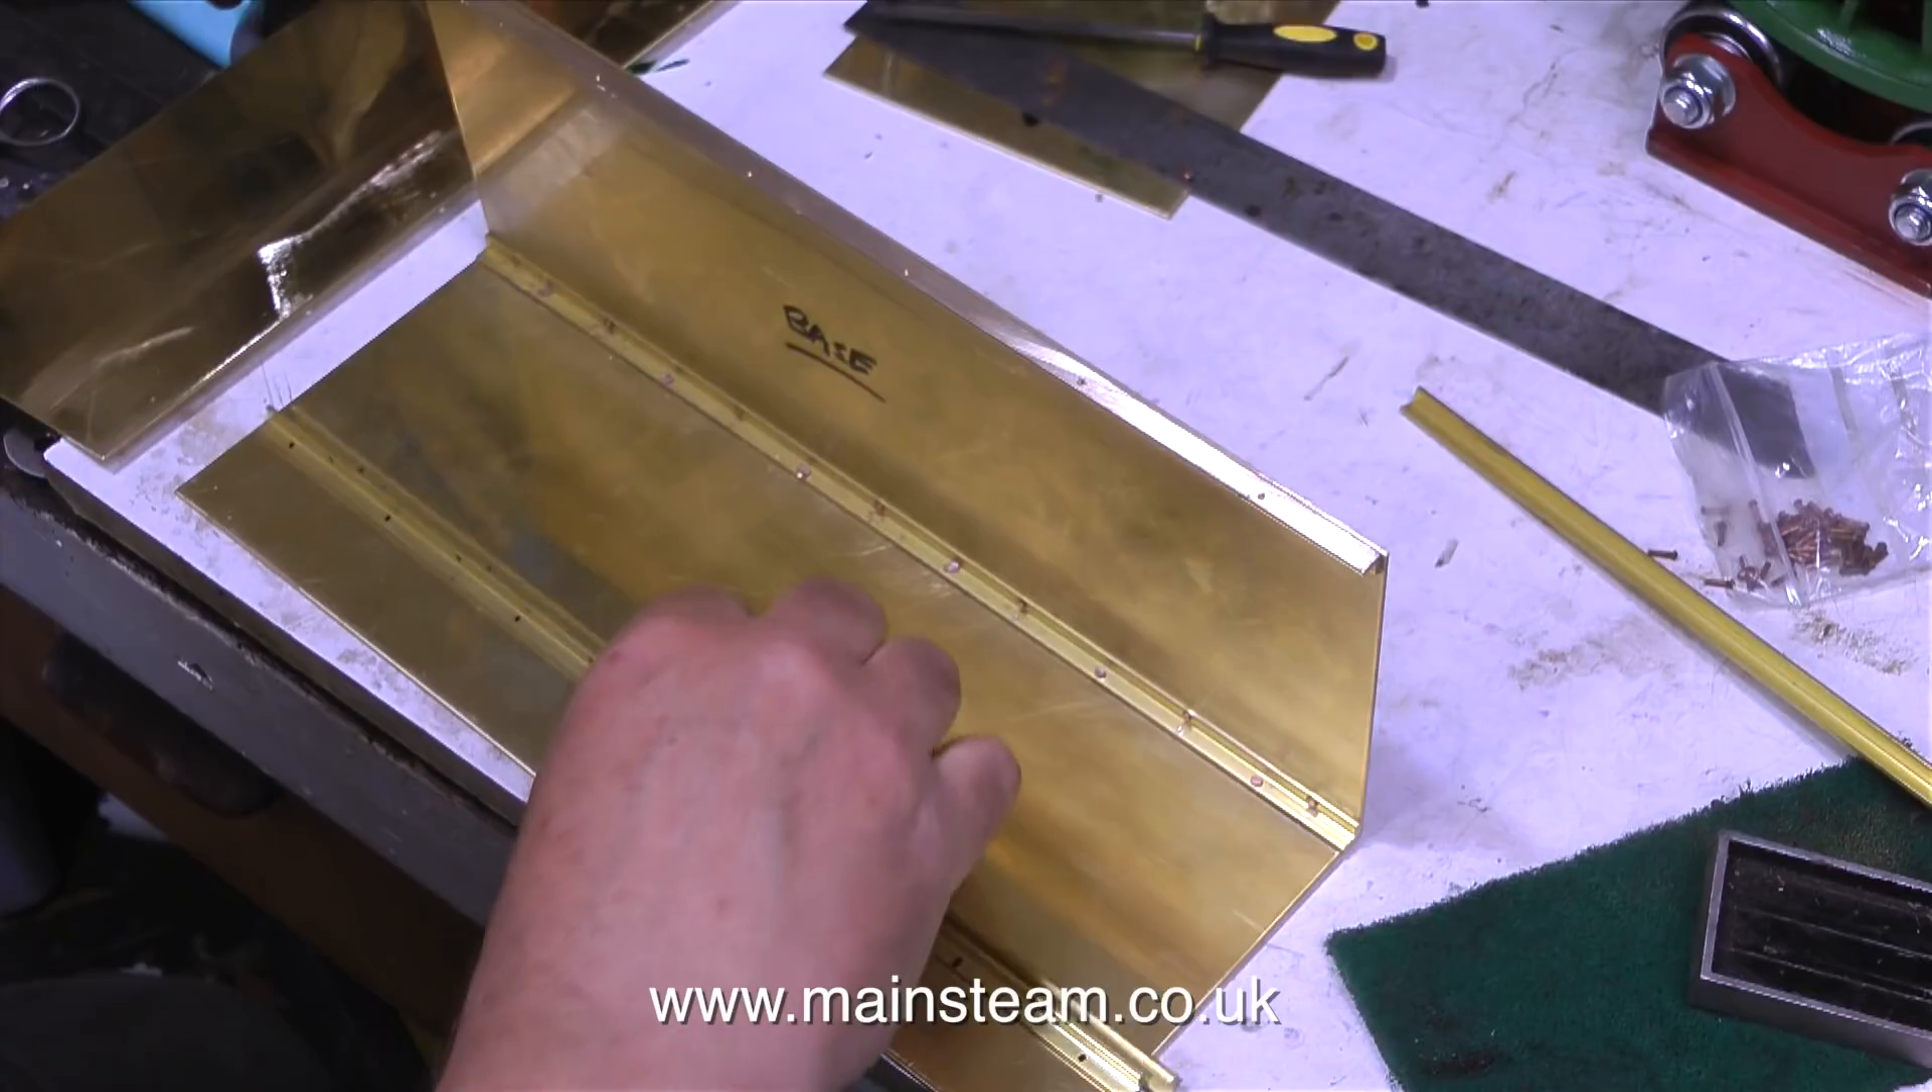Now I have two pieces of brass riveted to what is called the base.